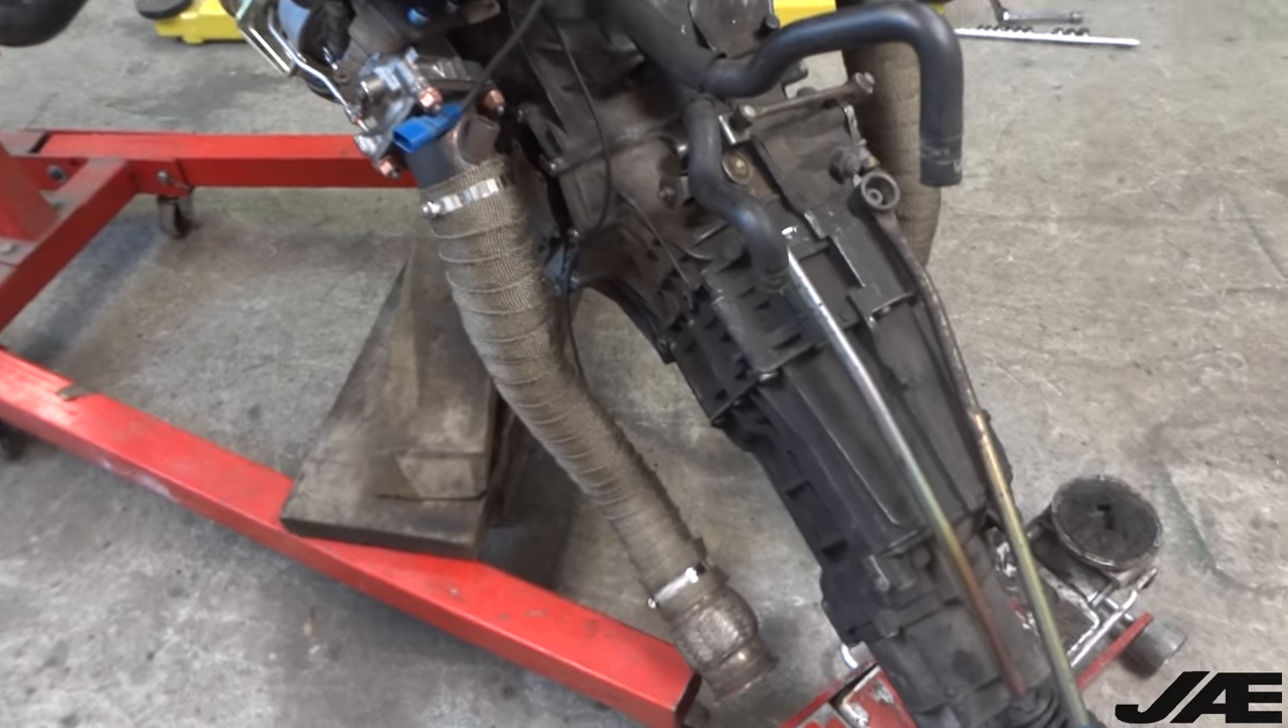So here the downpipes fitted up, heat wrapped.